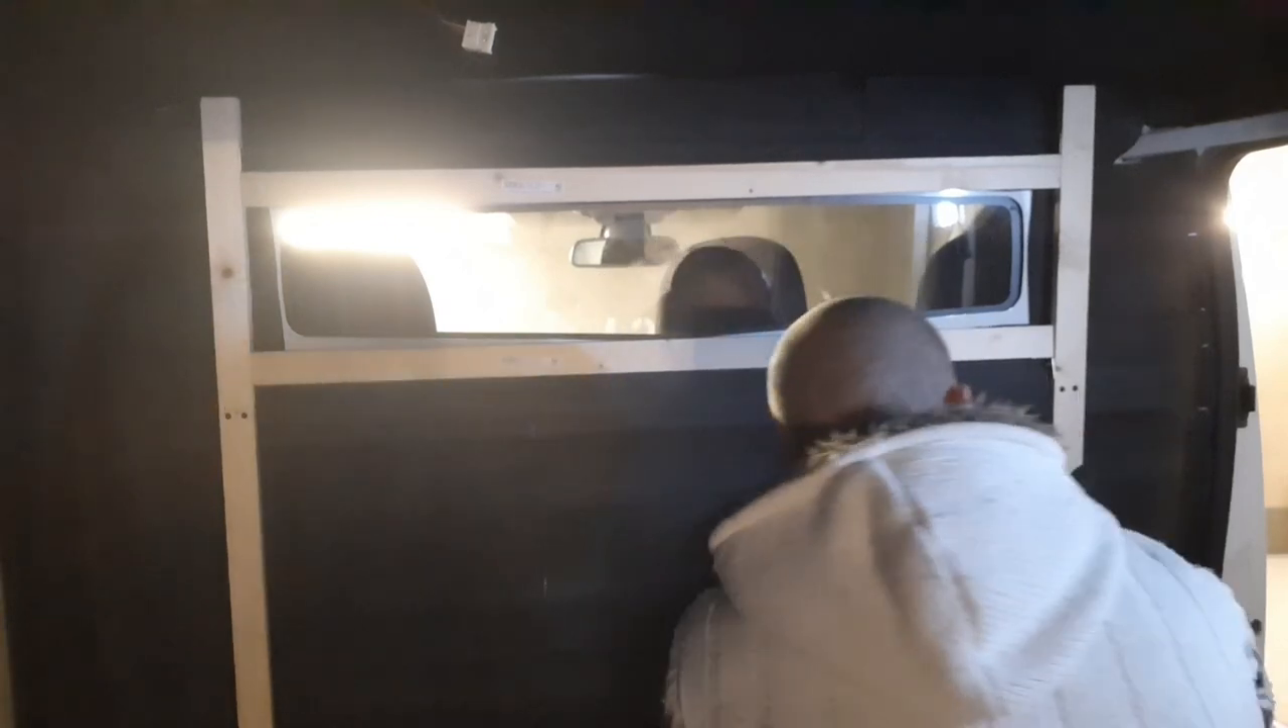Und aus Stabilitätsgründen und natürlich, um auch gleich das Fenster ein bisschen zu rahmen, habe ich hier gleich zwei Querlatten eingebracht.